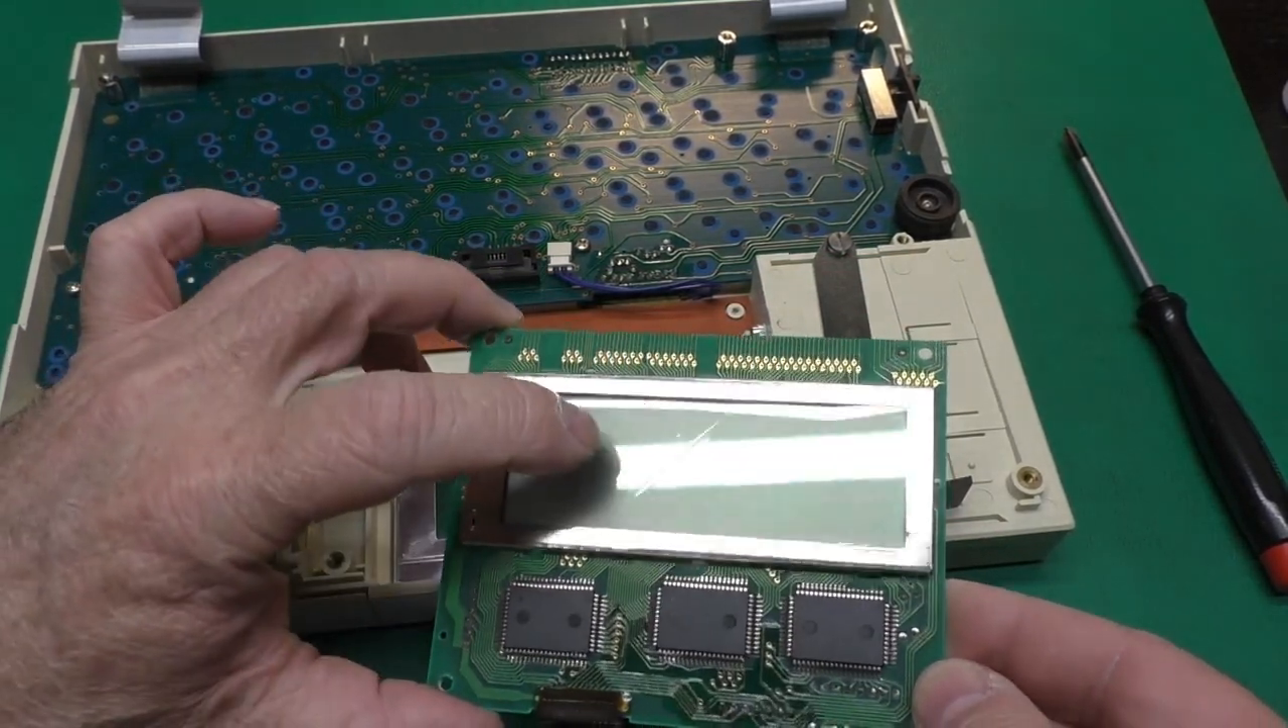Now we've got our LCD out.